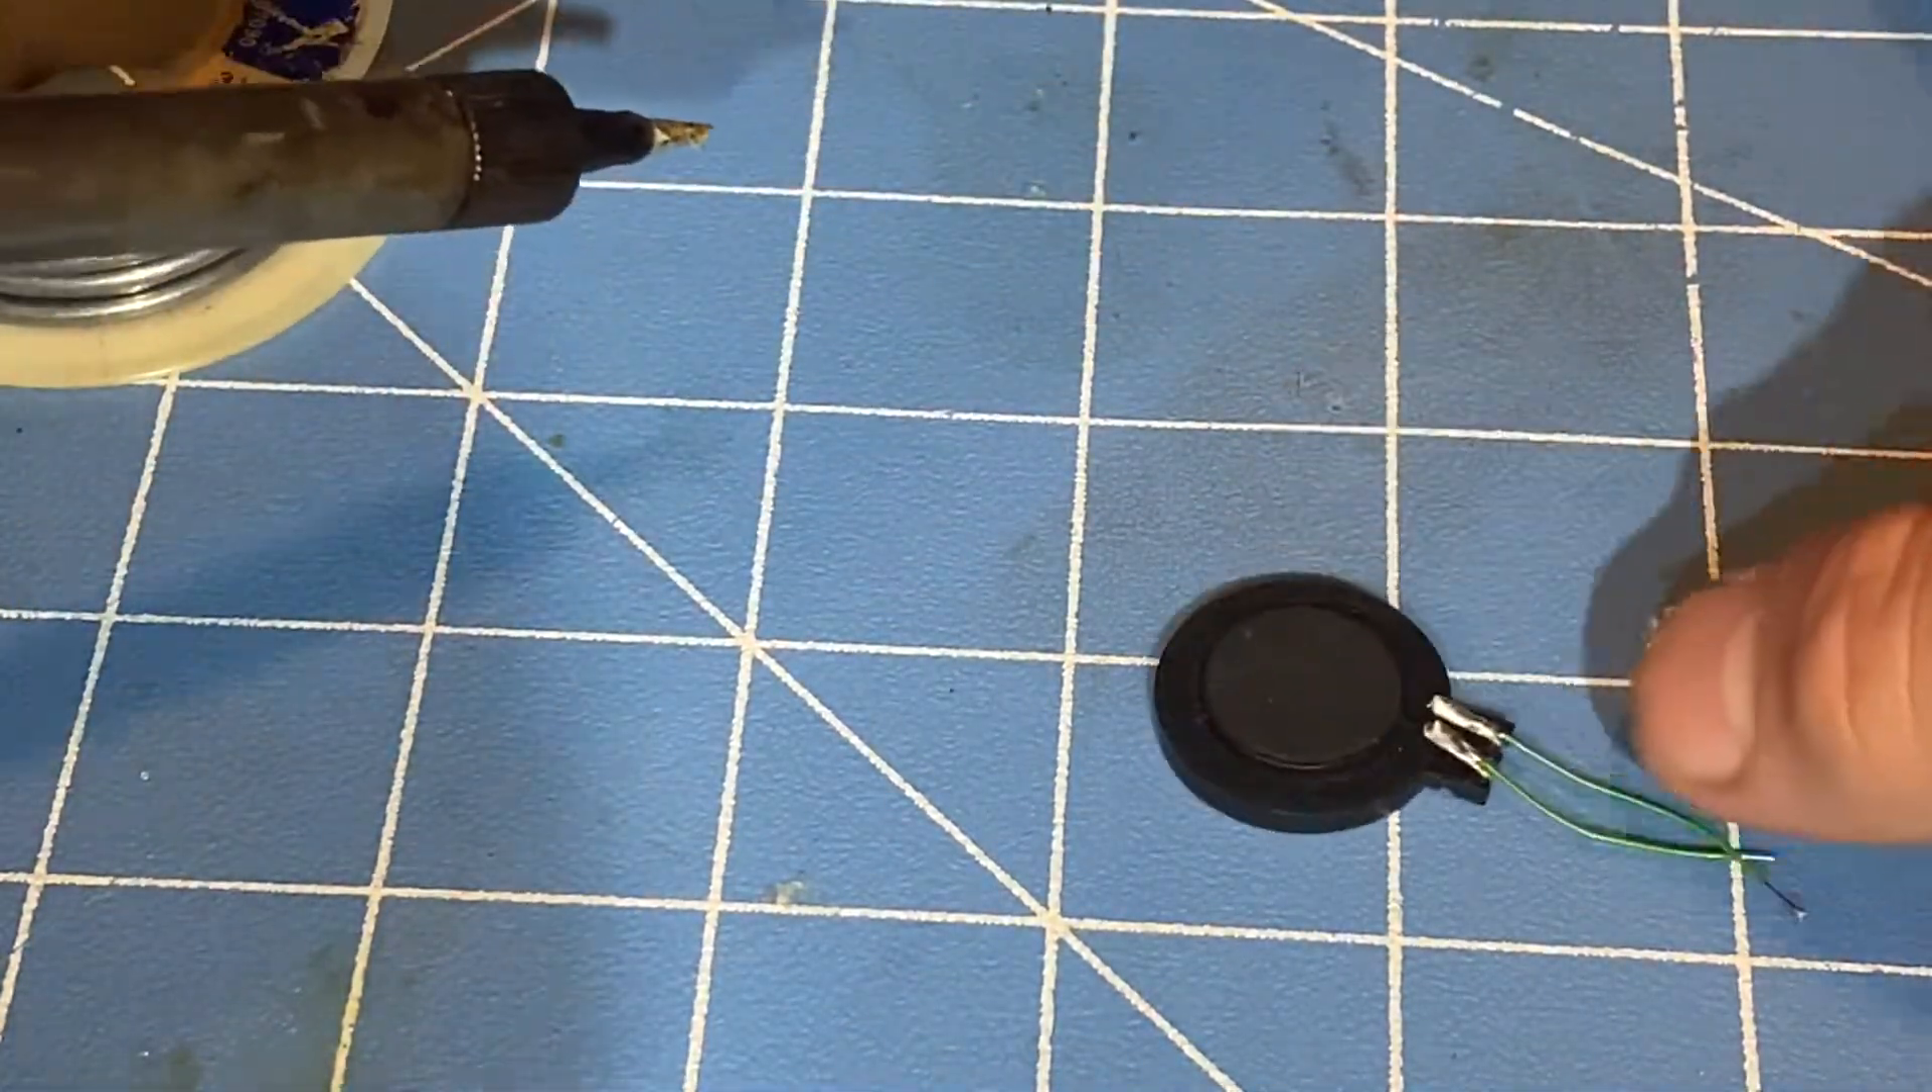Okay, now both of these wires are soldered onto the speaker.